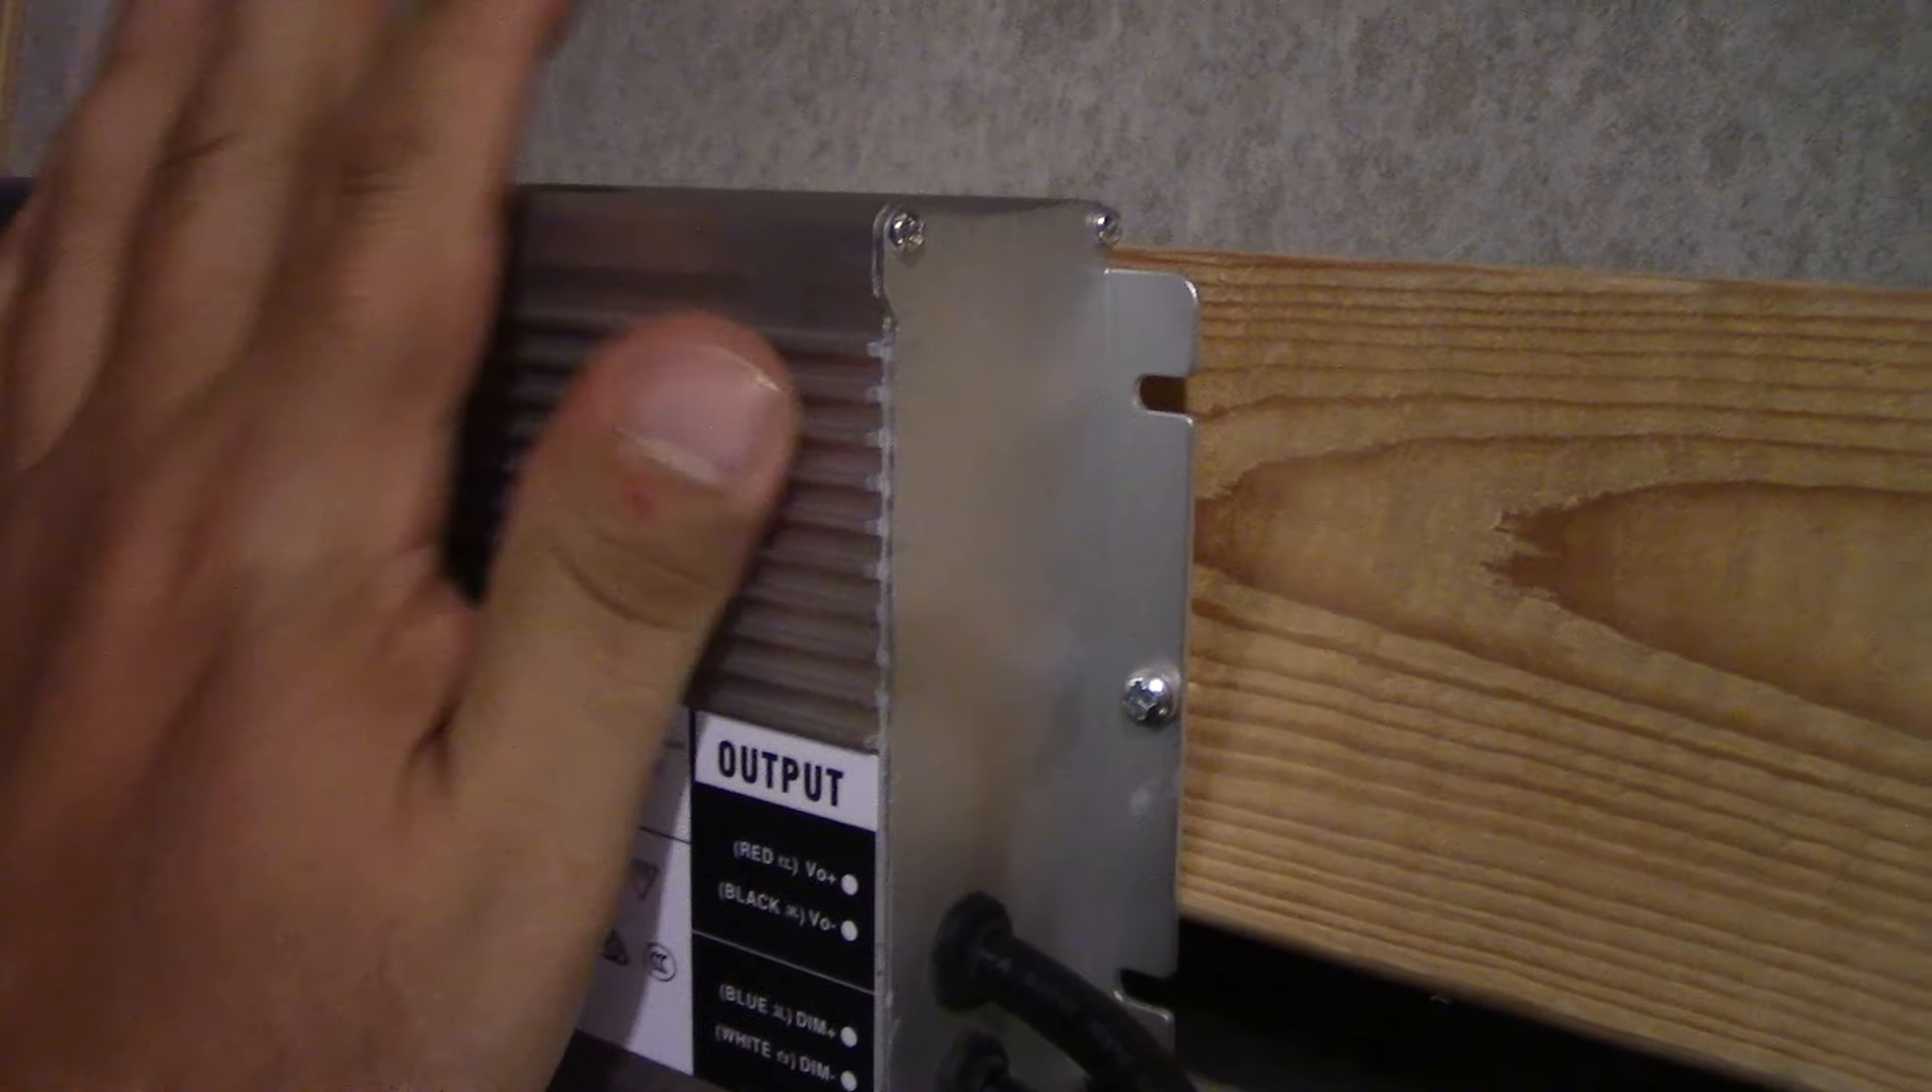What I've done so far is I've mounted the driver outside on the wall on a piece of wood.